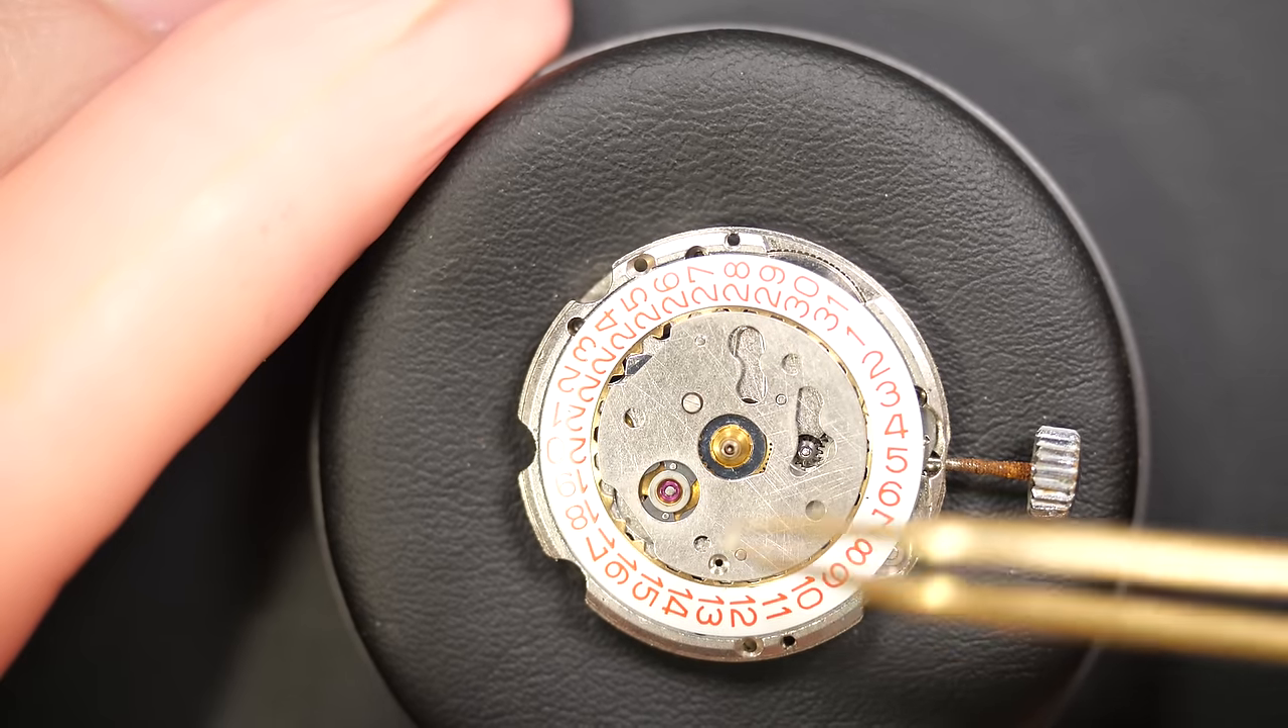Okay so now the dial is out.